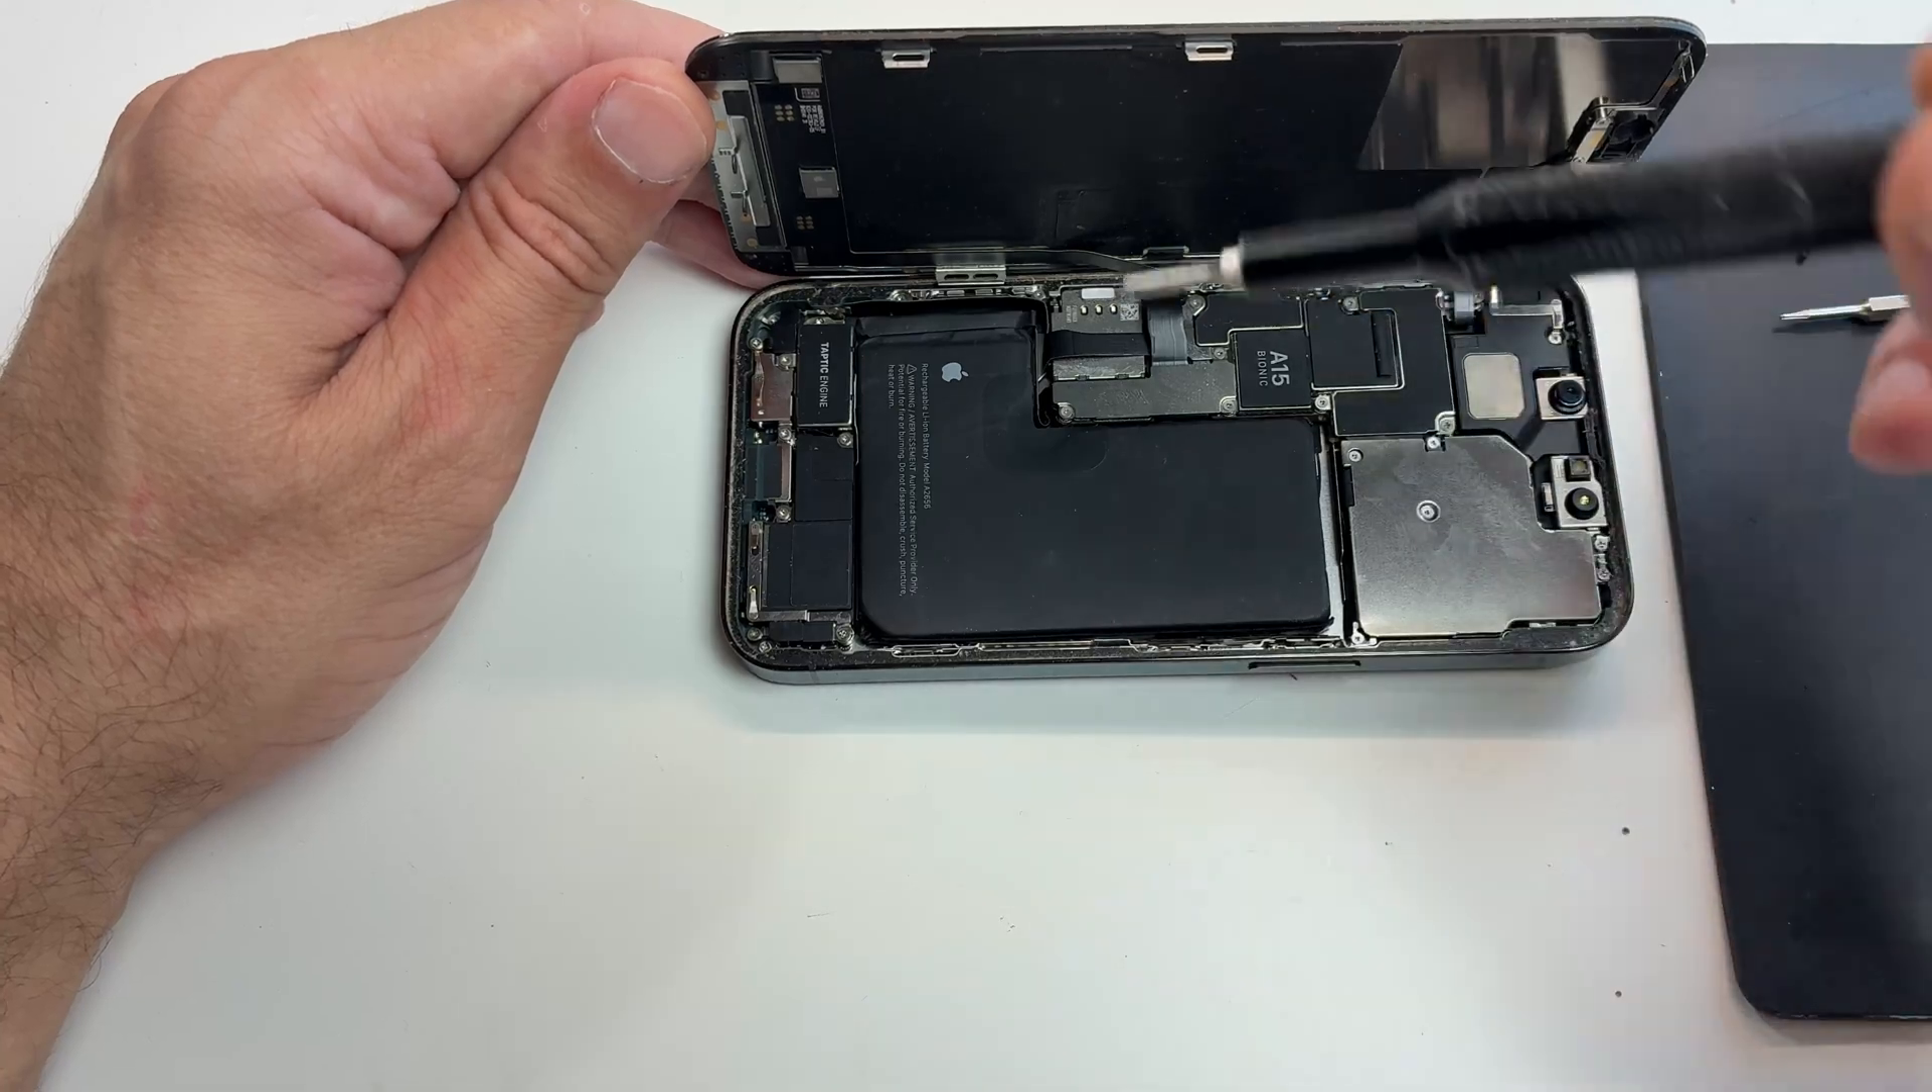The screen is already opened and you have access to the battery.